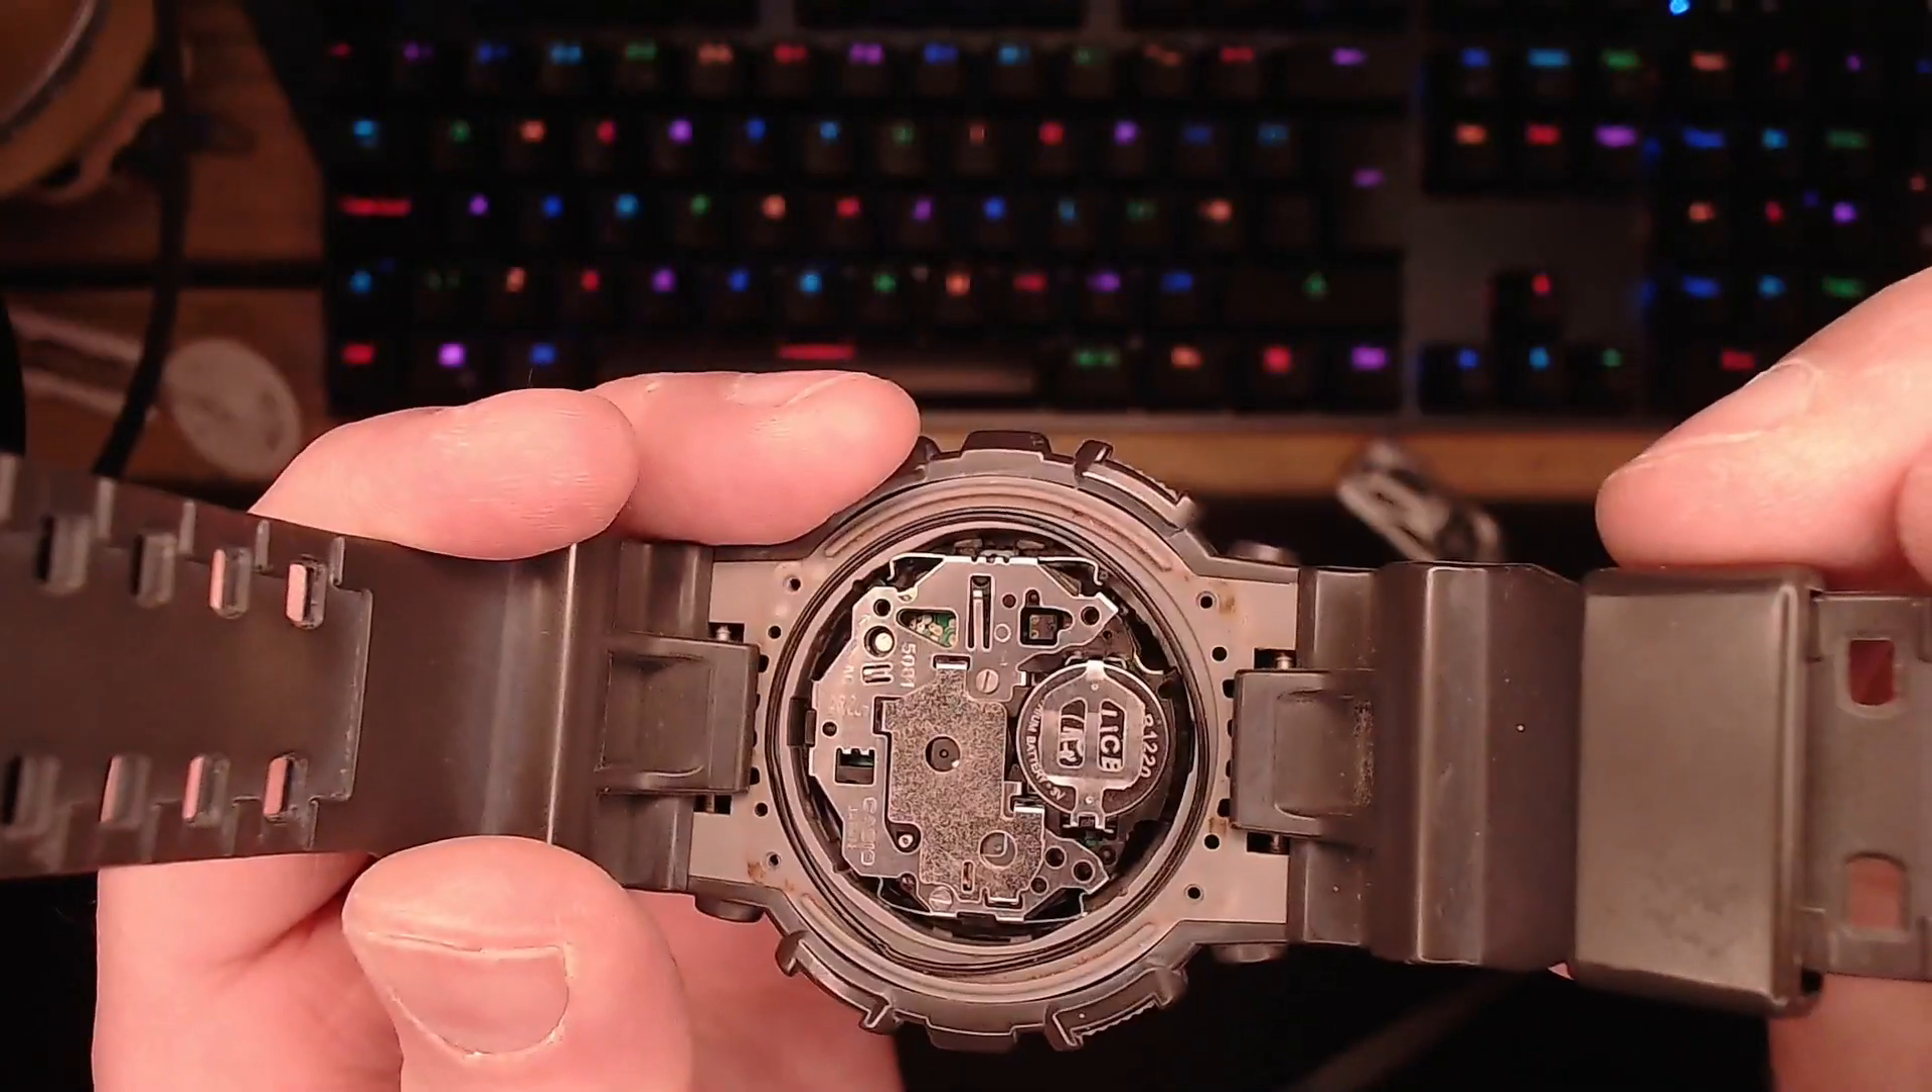That is it in now so we've got the battery in now.